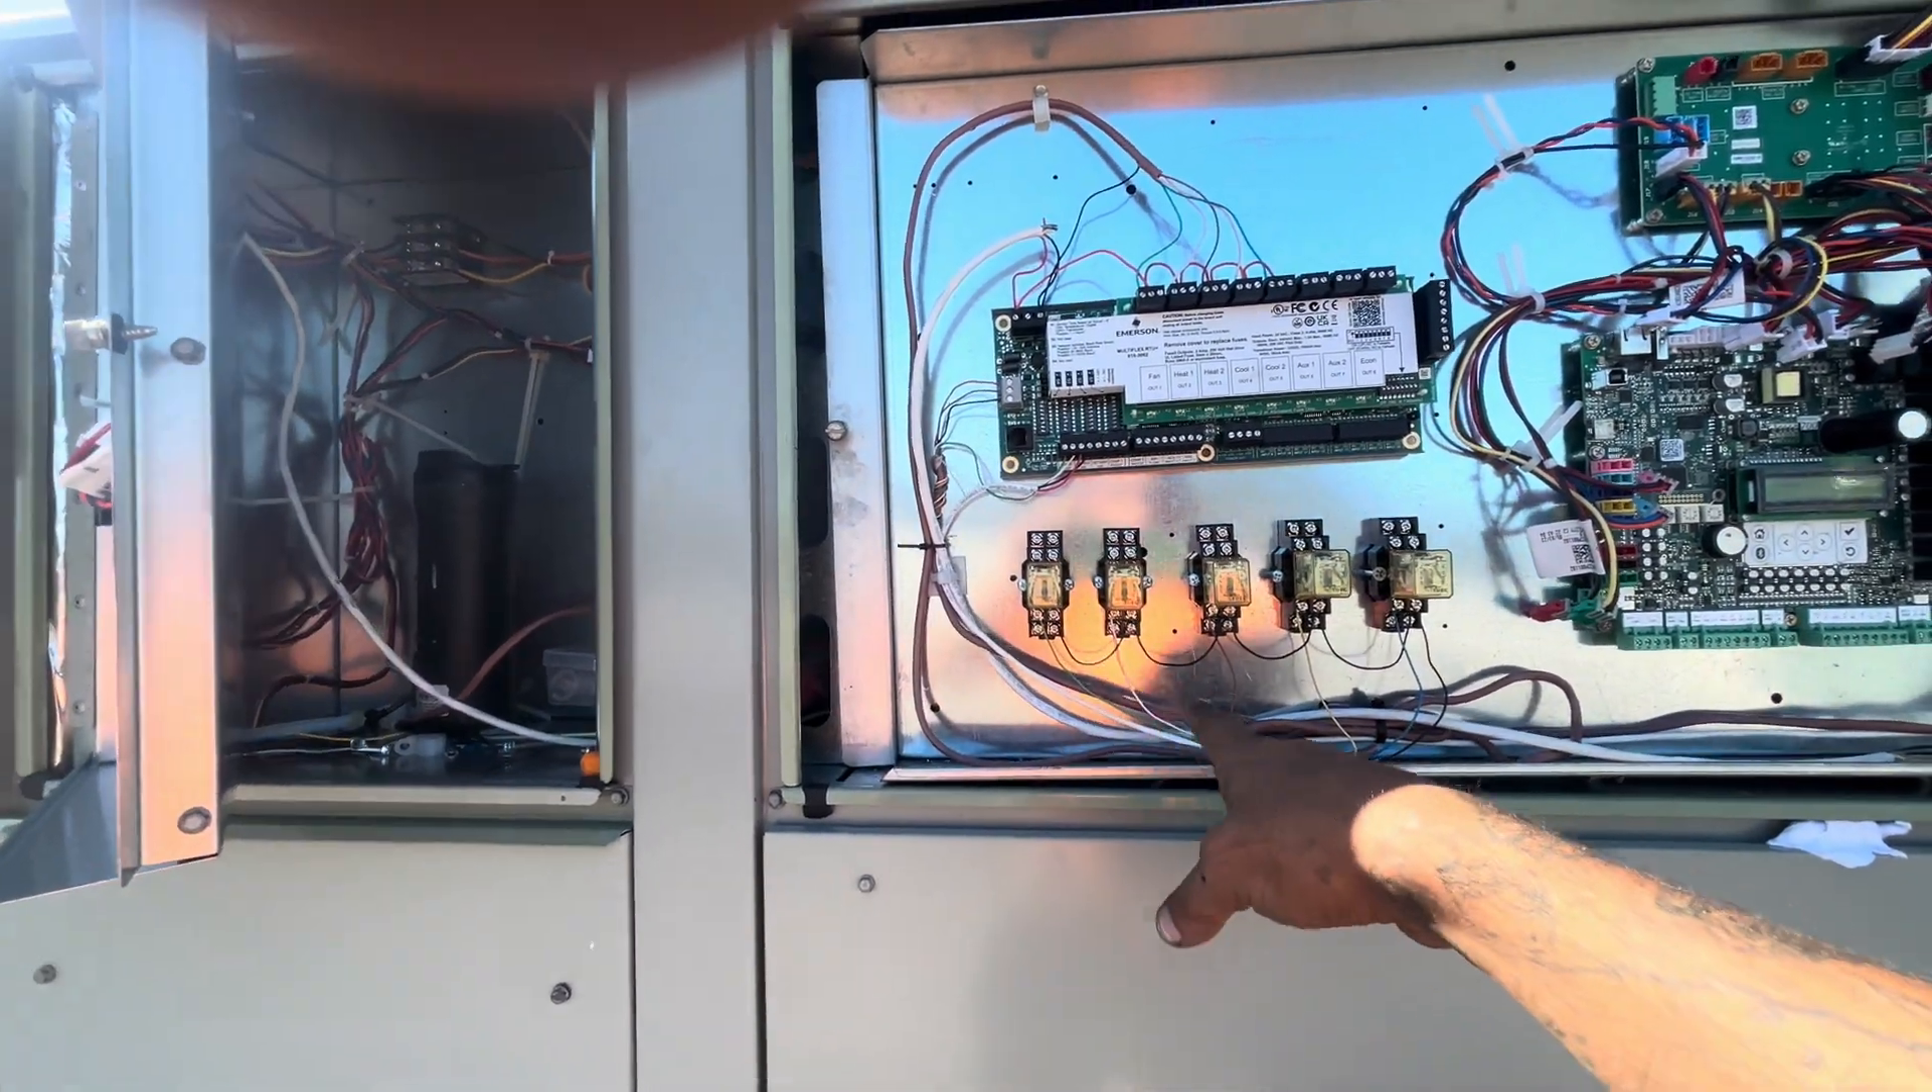All right, so we've got our relays in, our isolation relays.